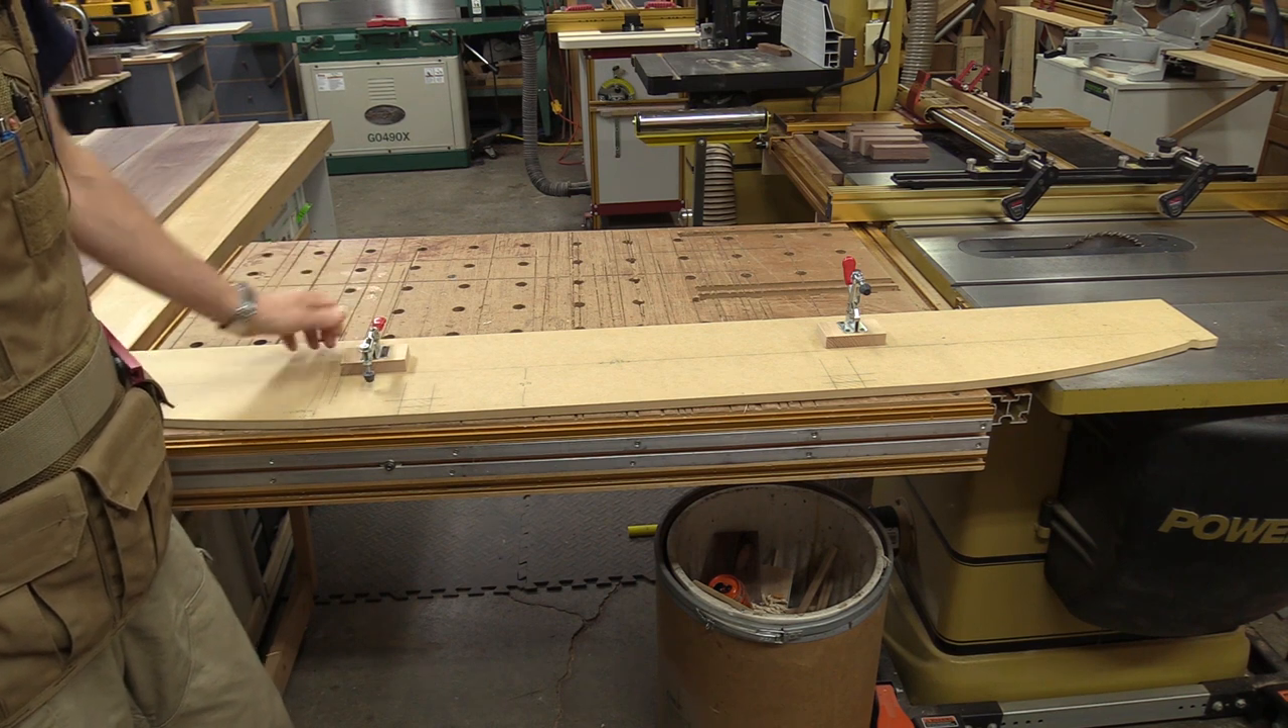Pattern done, I've added a couple of these toggle style clamps on blocks here and when I put the board in here to pattern around the front, I'll be able to hold them down with these.